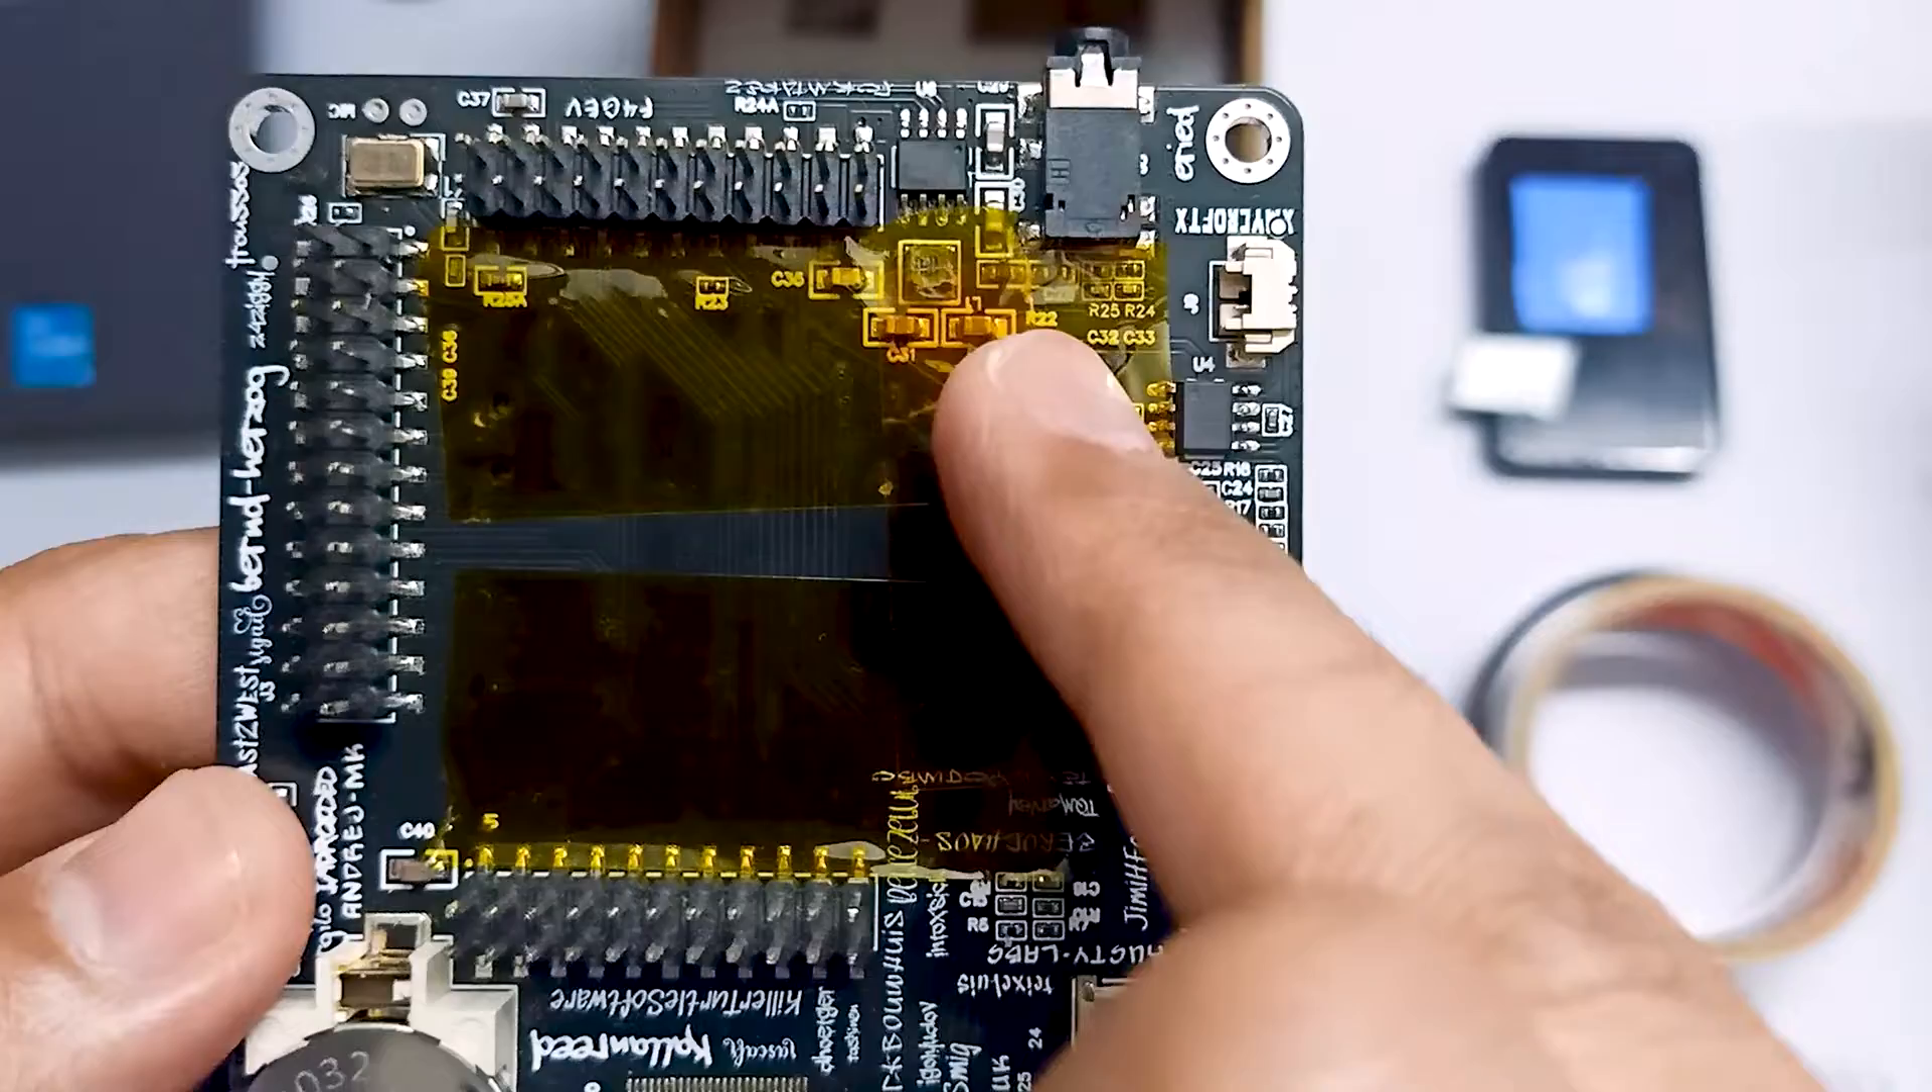So, over here, you can notice I have applied thermal tape on the sensitive areas.